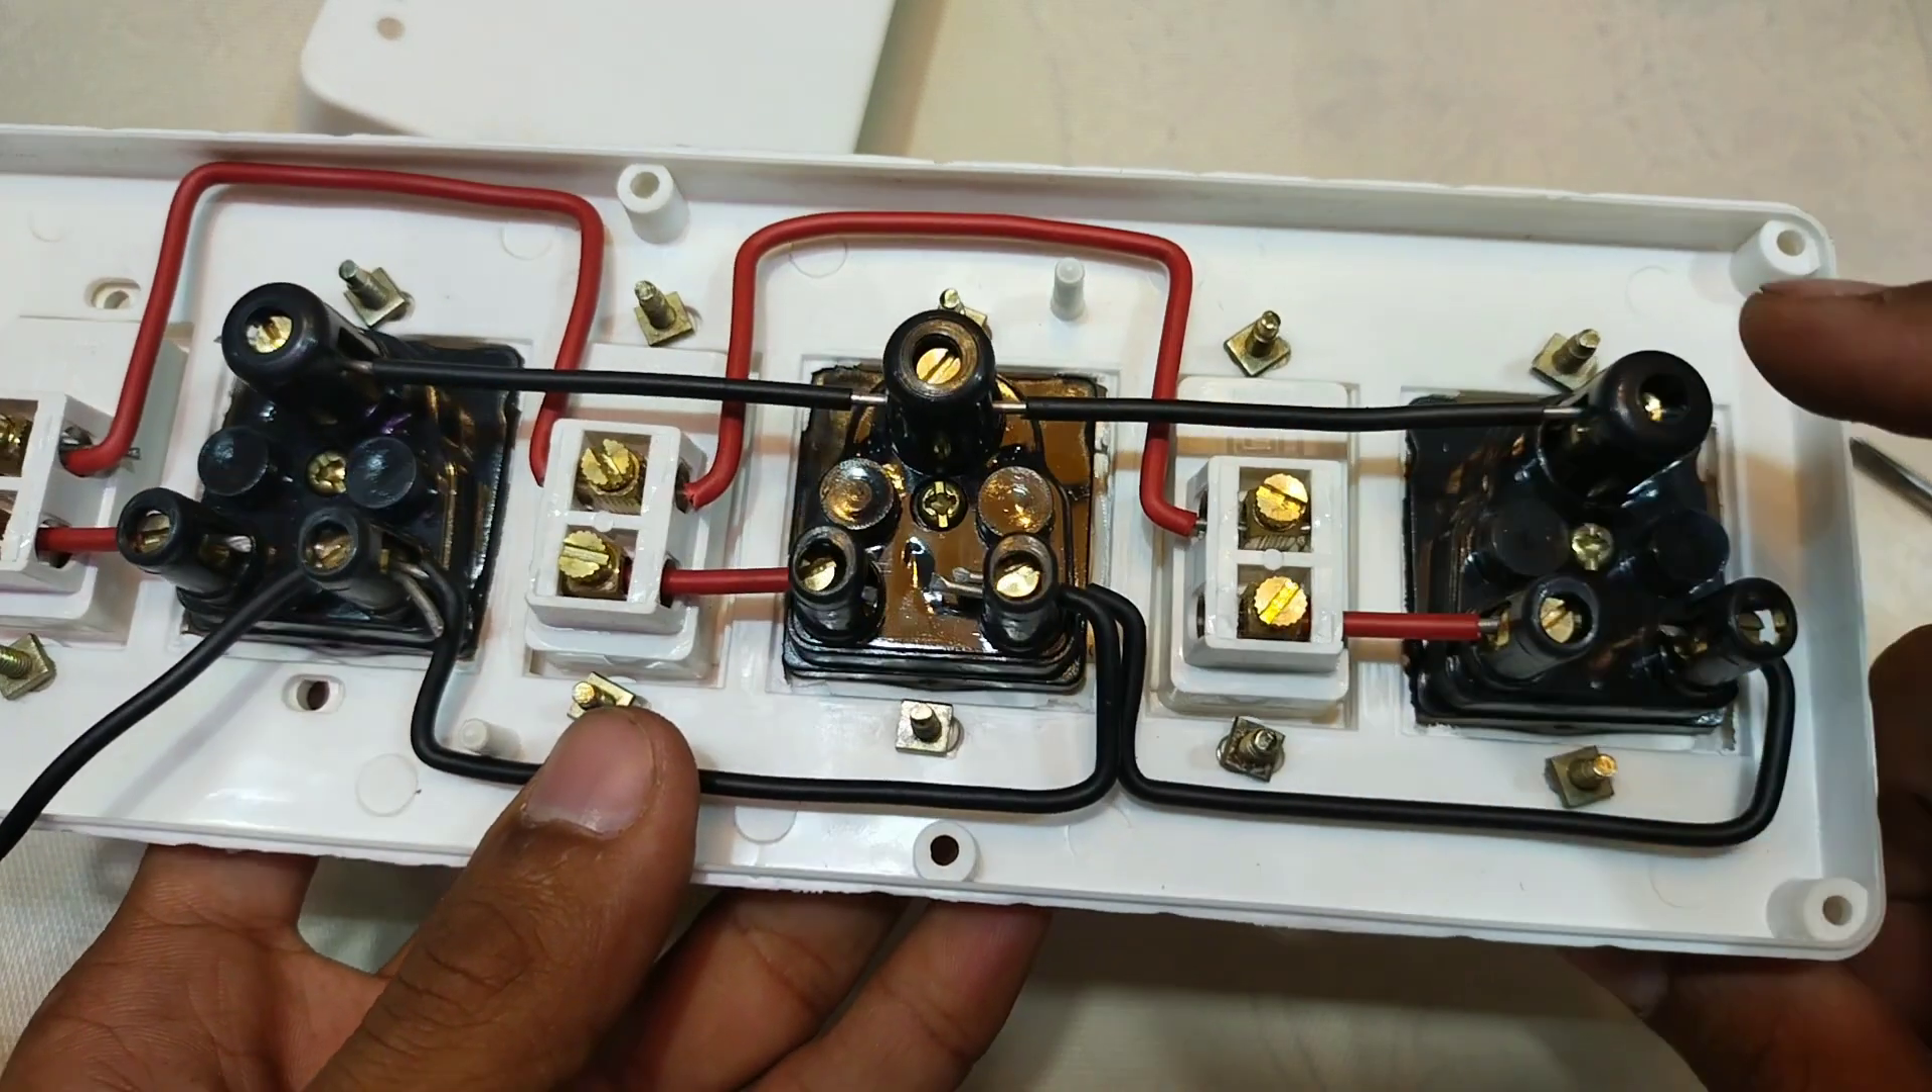देखिए यह हमारा वायरिंग किया हुआ है।